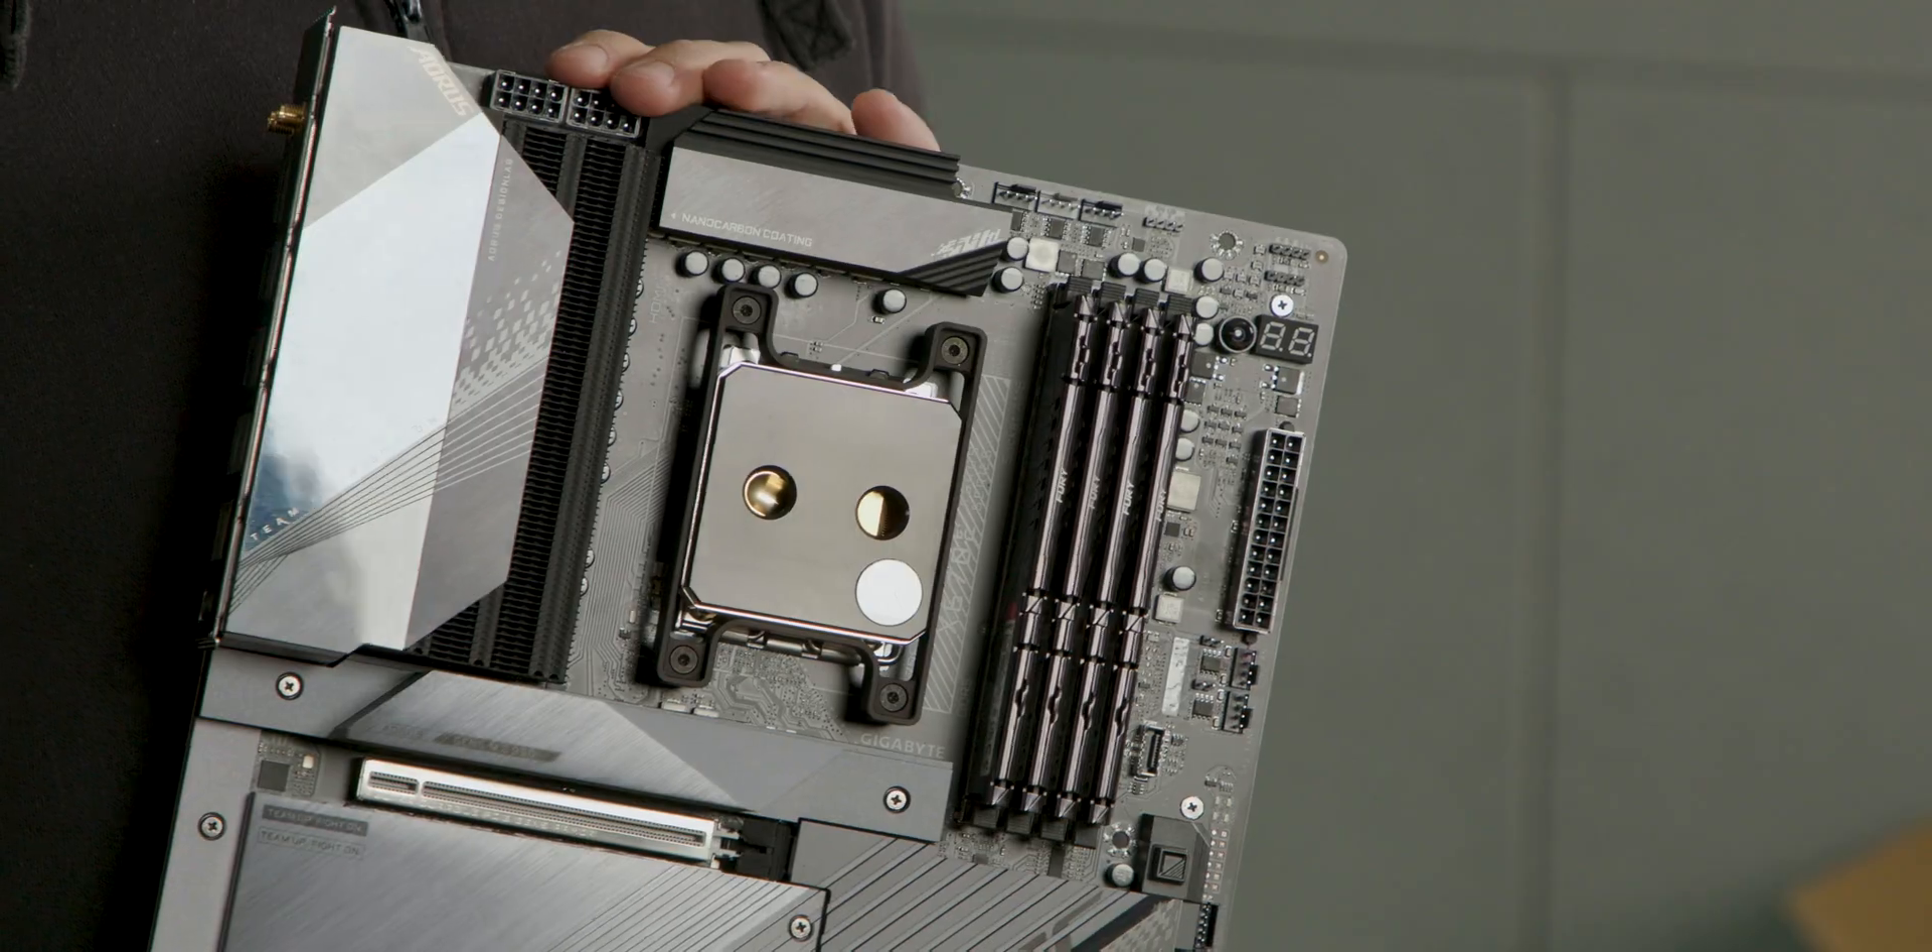And voila, the block is installed on the AM5 motherboard.